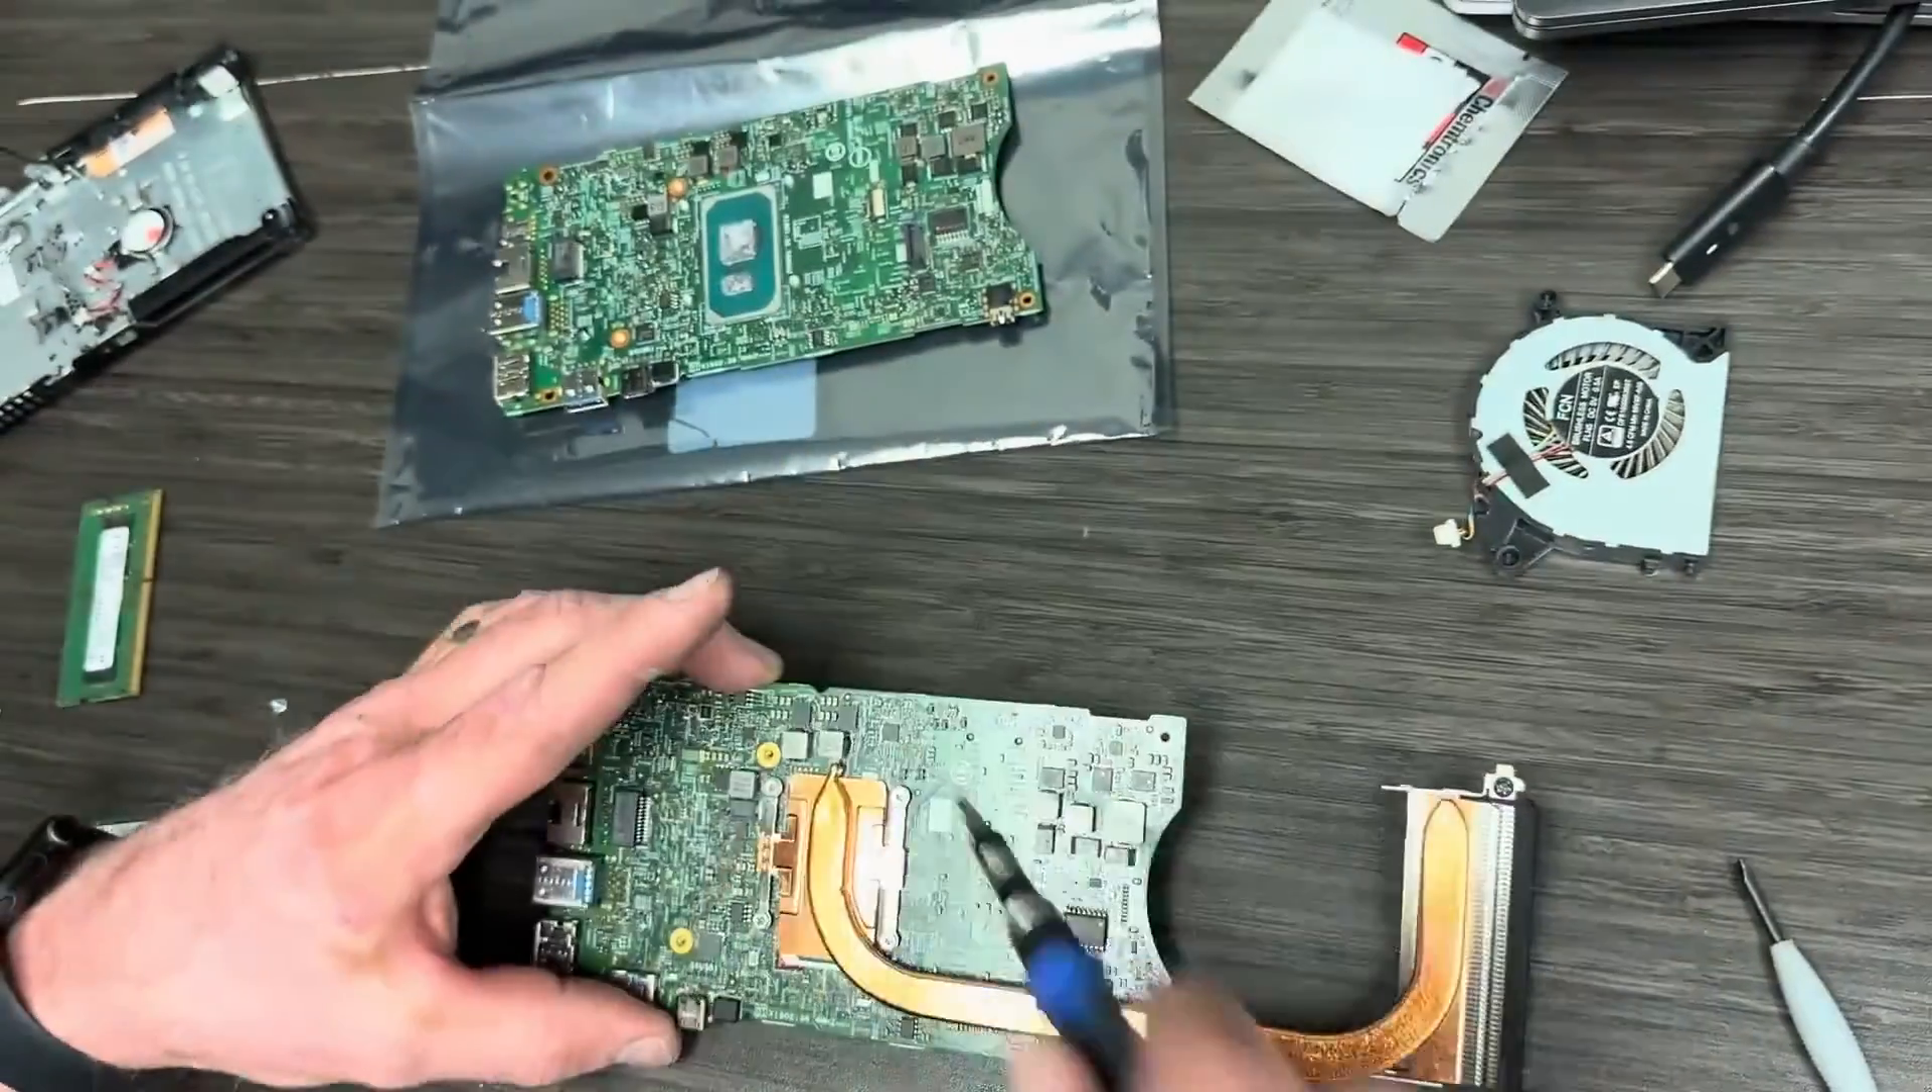So, okay, we get our heat sink on there.